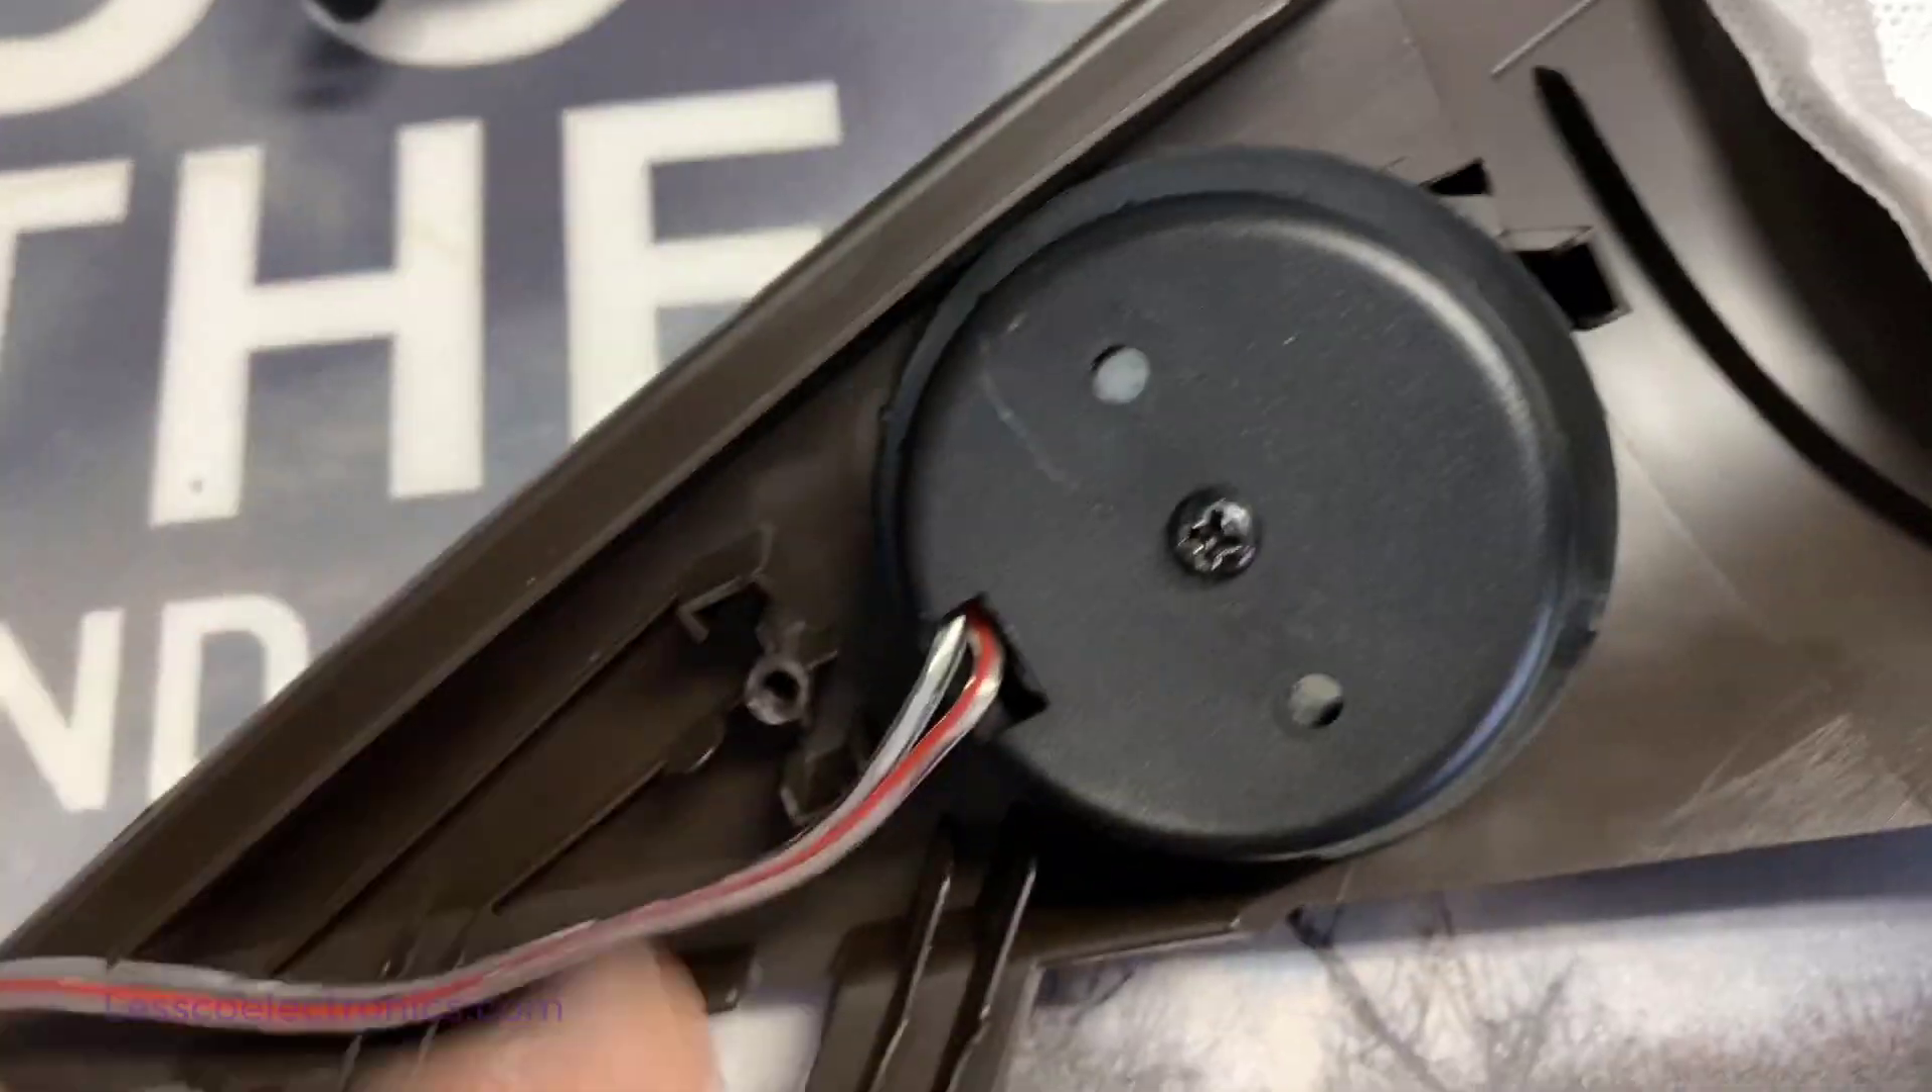So what I've done is I screwed the back of the surface mount to my tweeter.